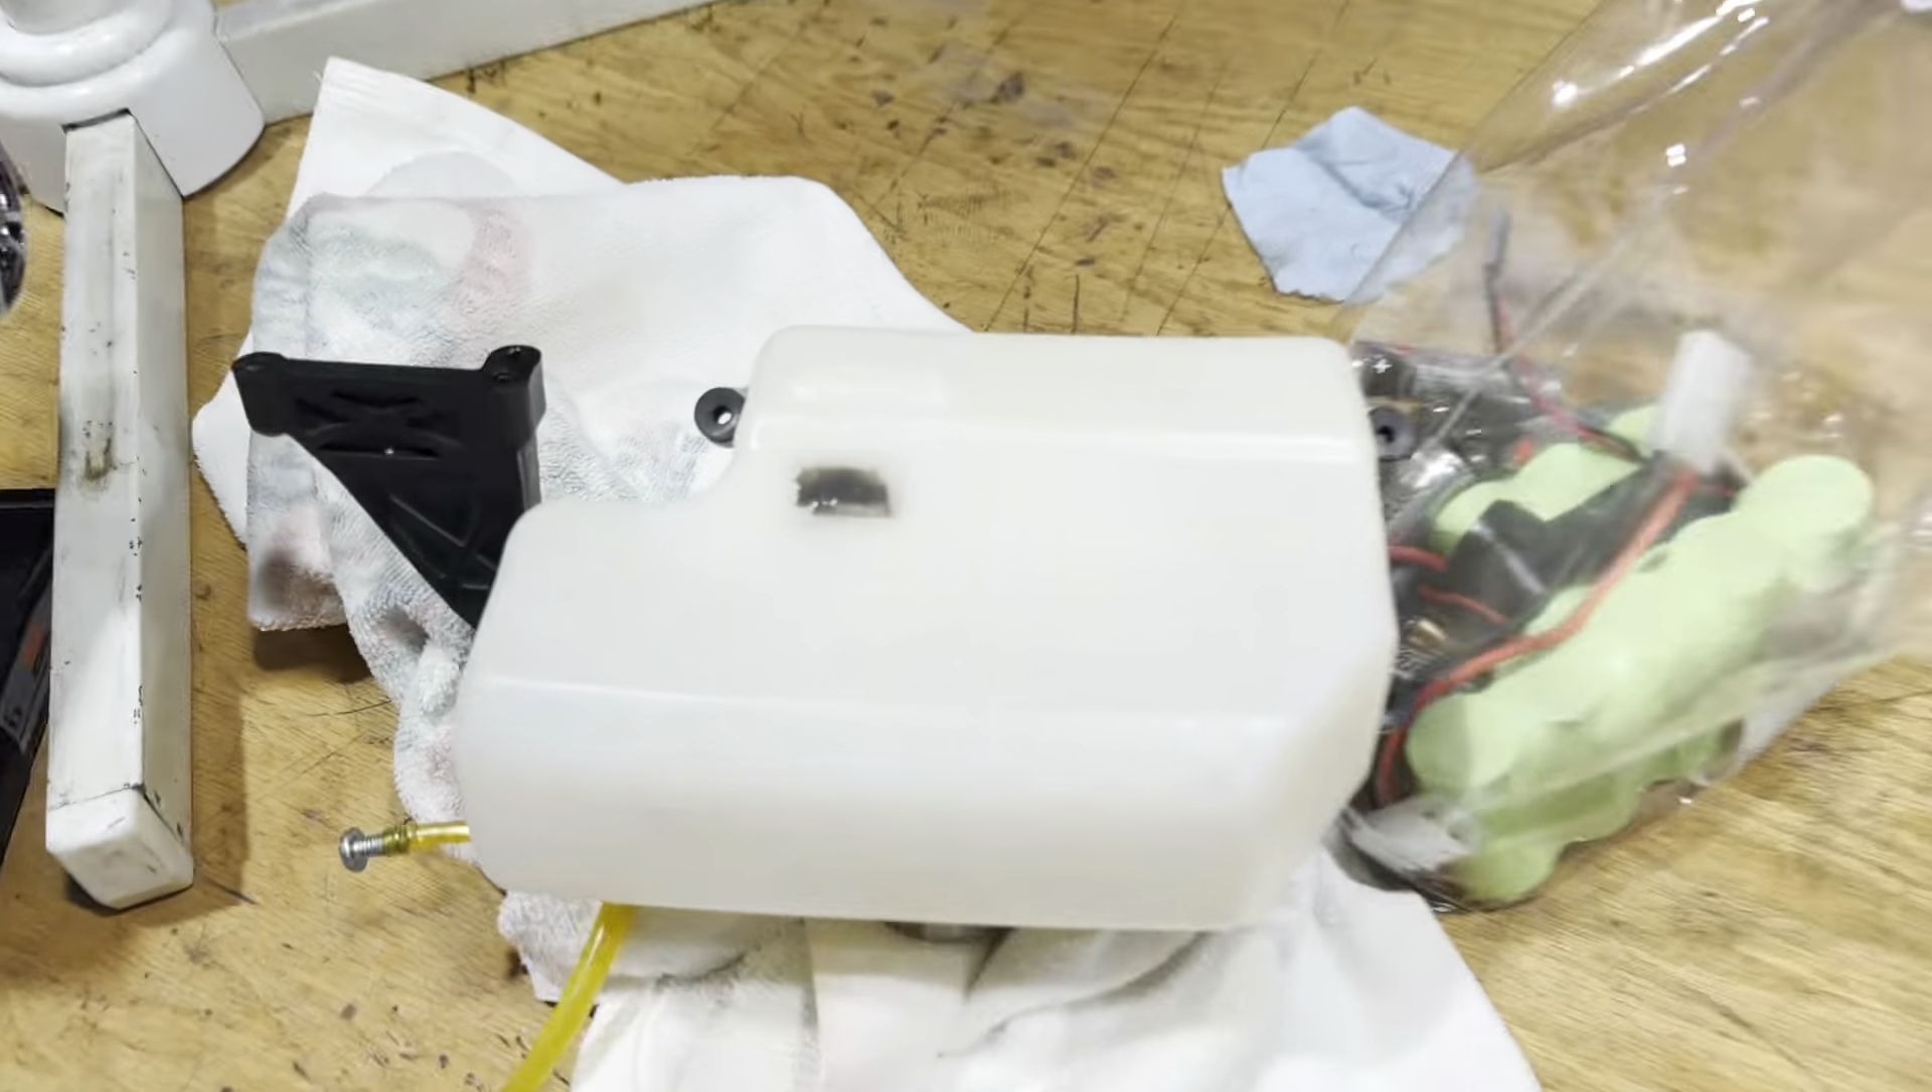First off, it was so dirty I took the gas tank off.